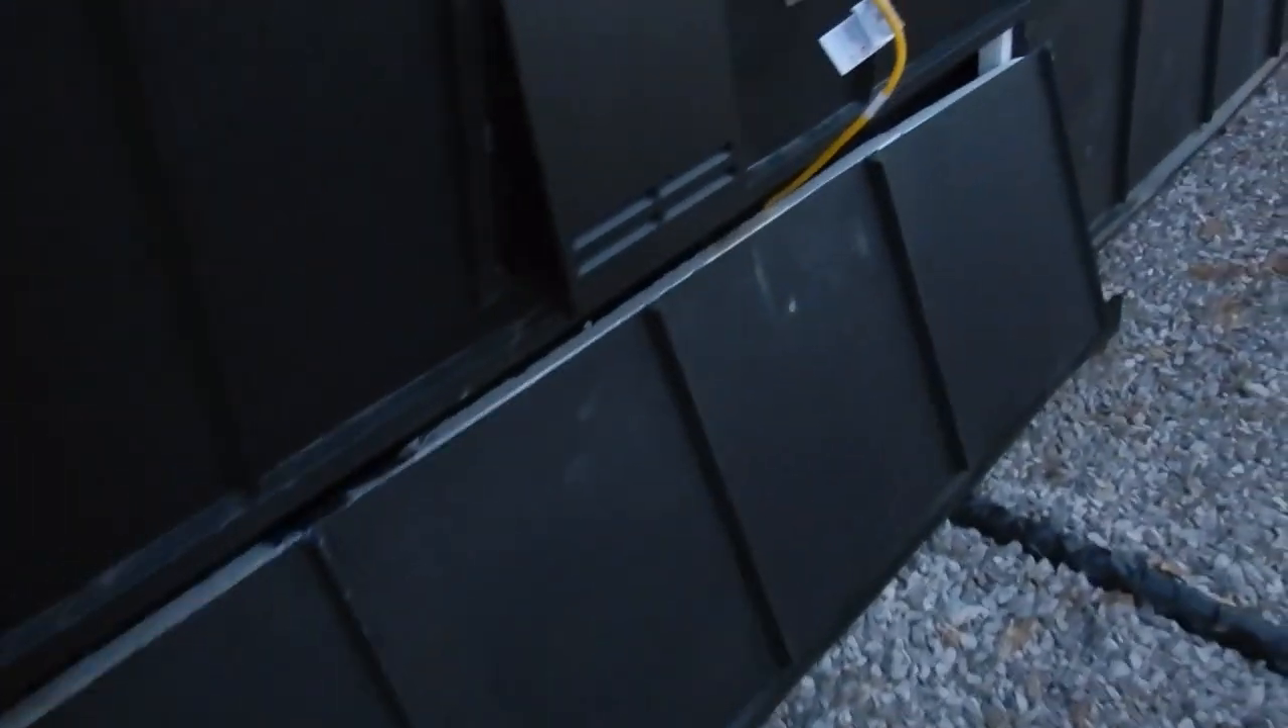Here you can see the skirting is in place we haven't tied it in yet.